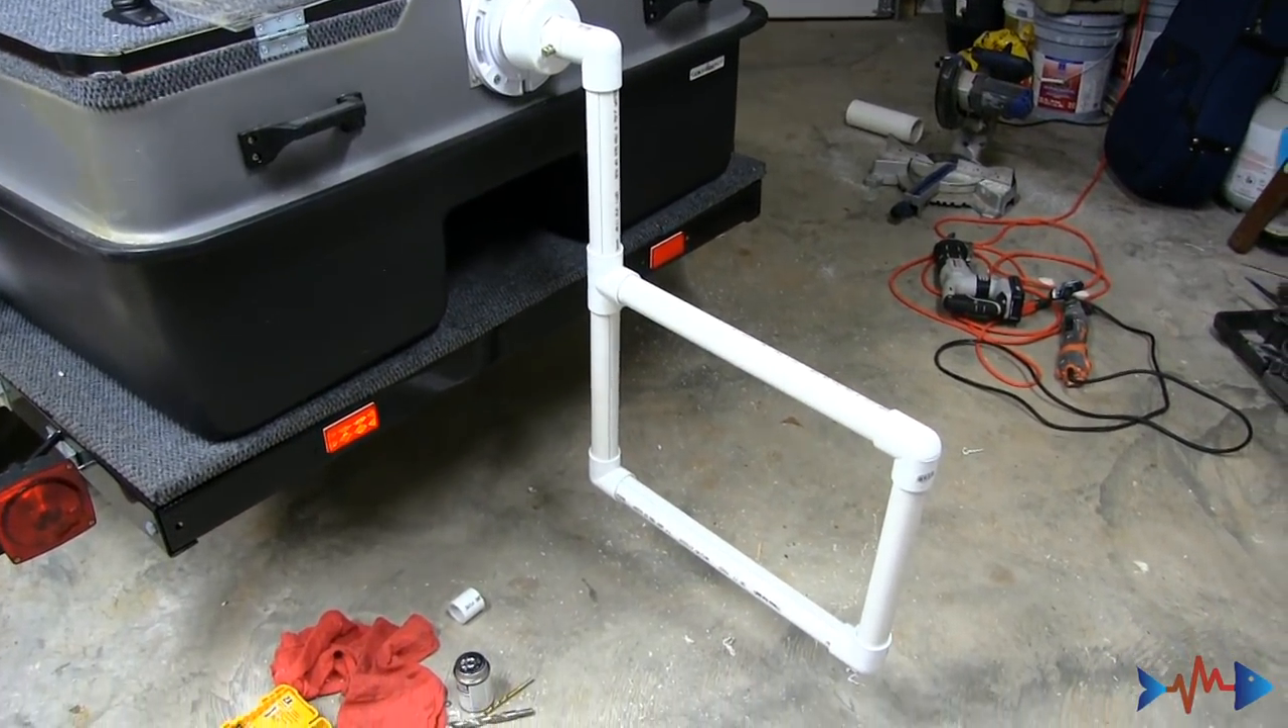So, there's the final rough assembly.